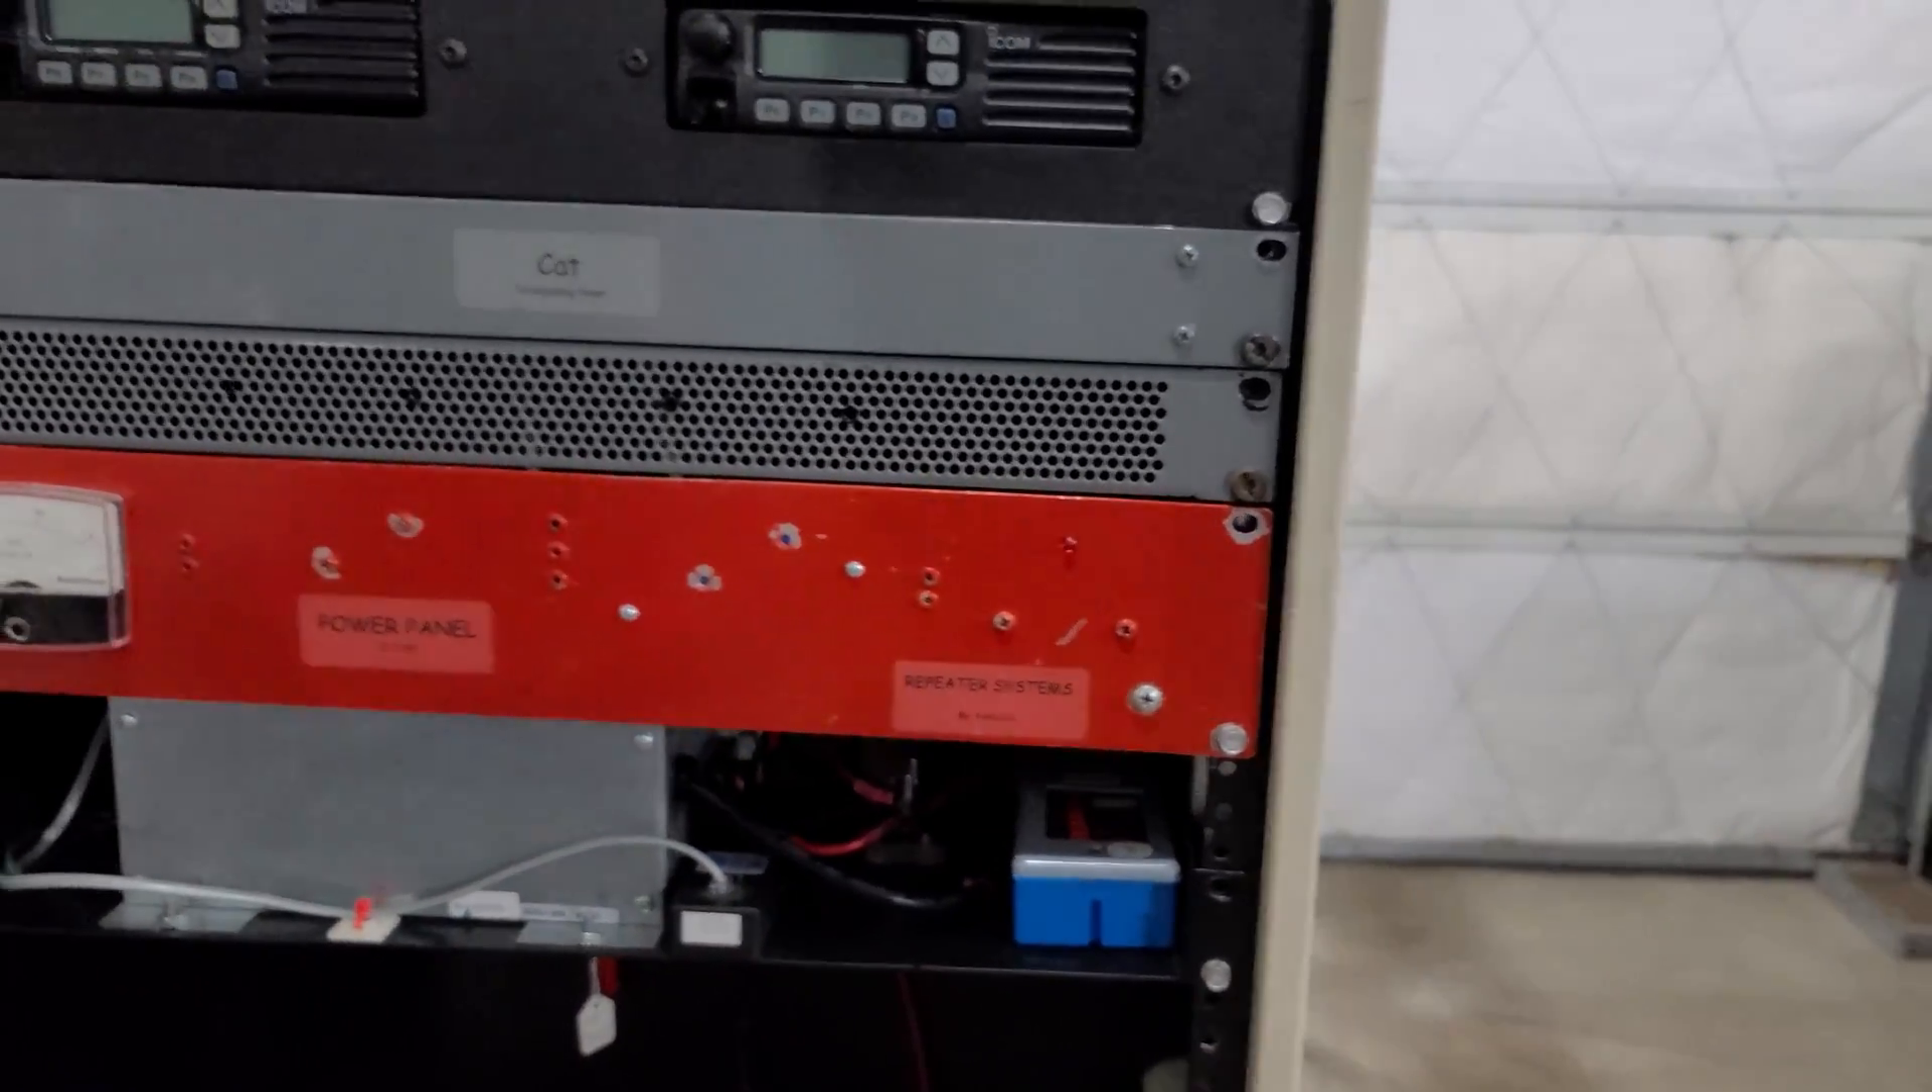And there's our power shelf installed from the last video.